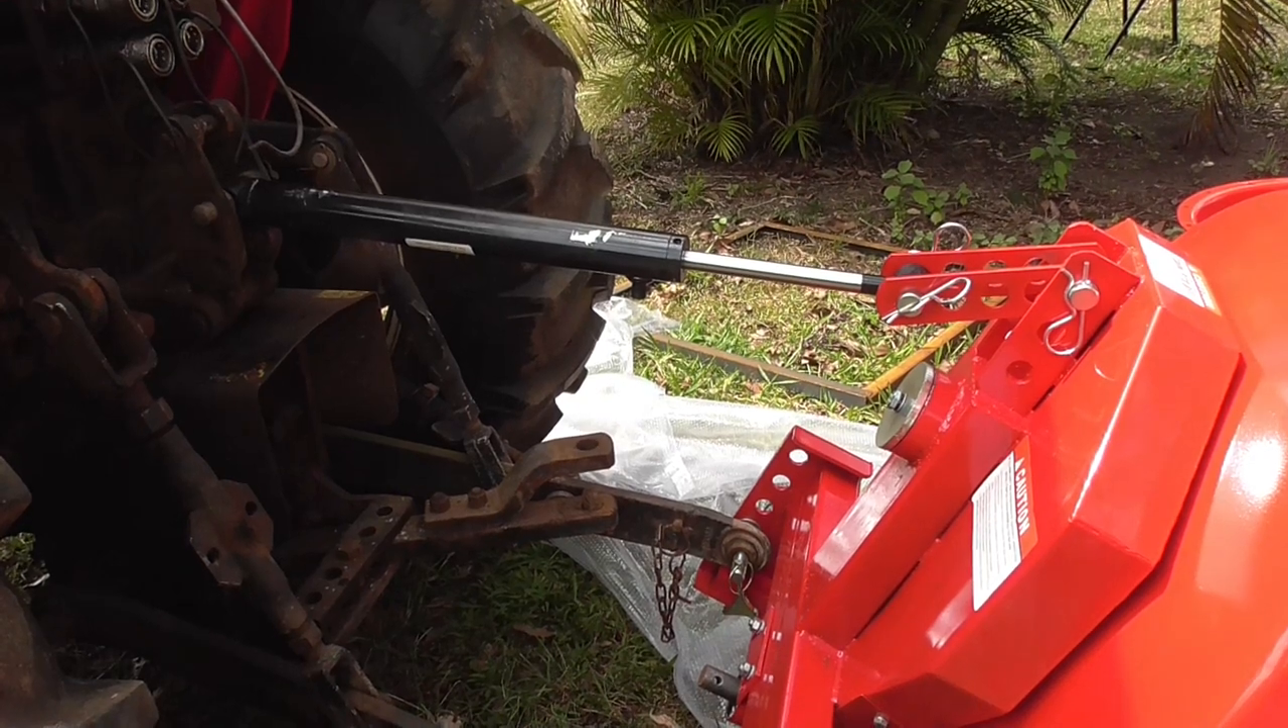We've got the top link on now.